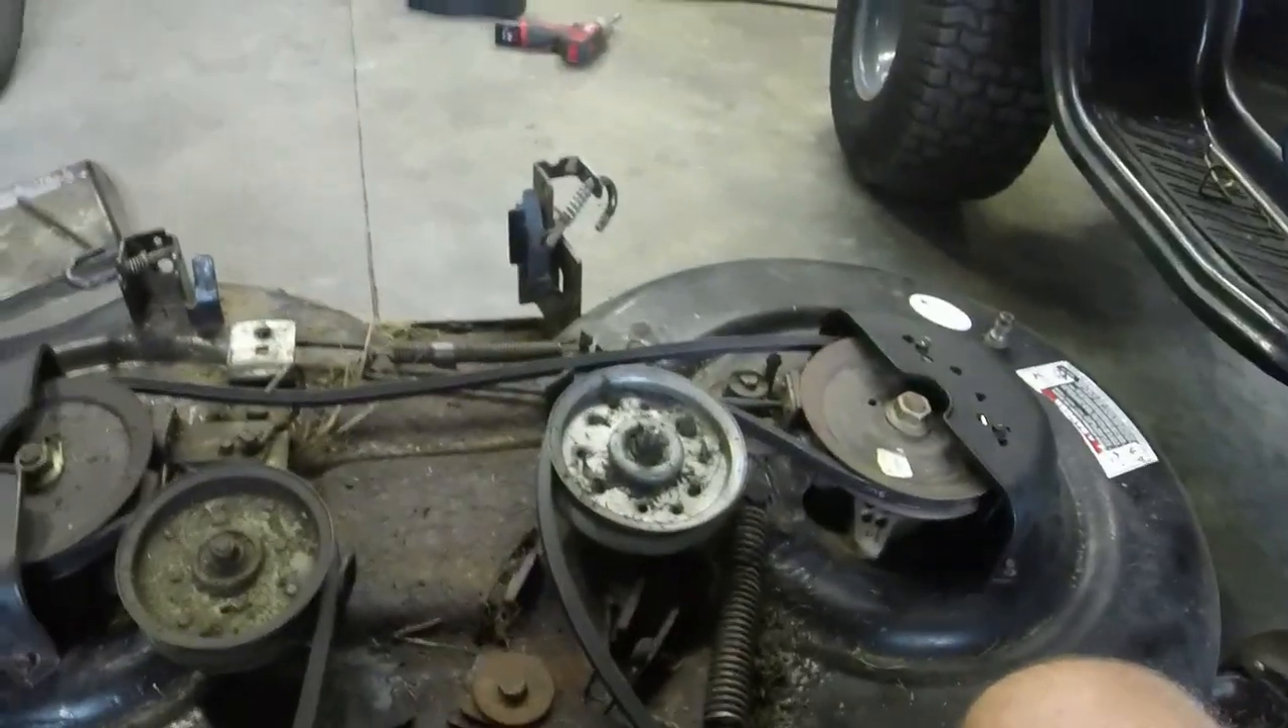What I've done with the deck is I put an OEM deck belt on it from rotary.